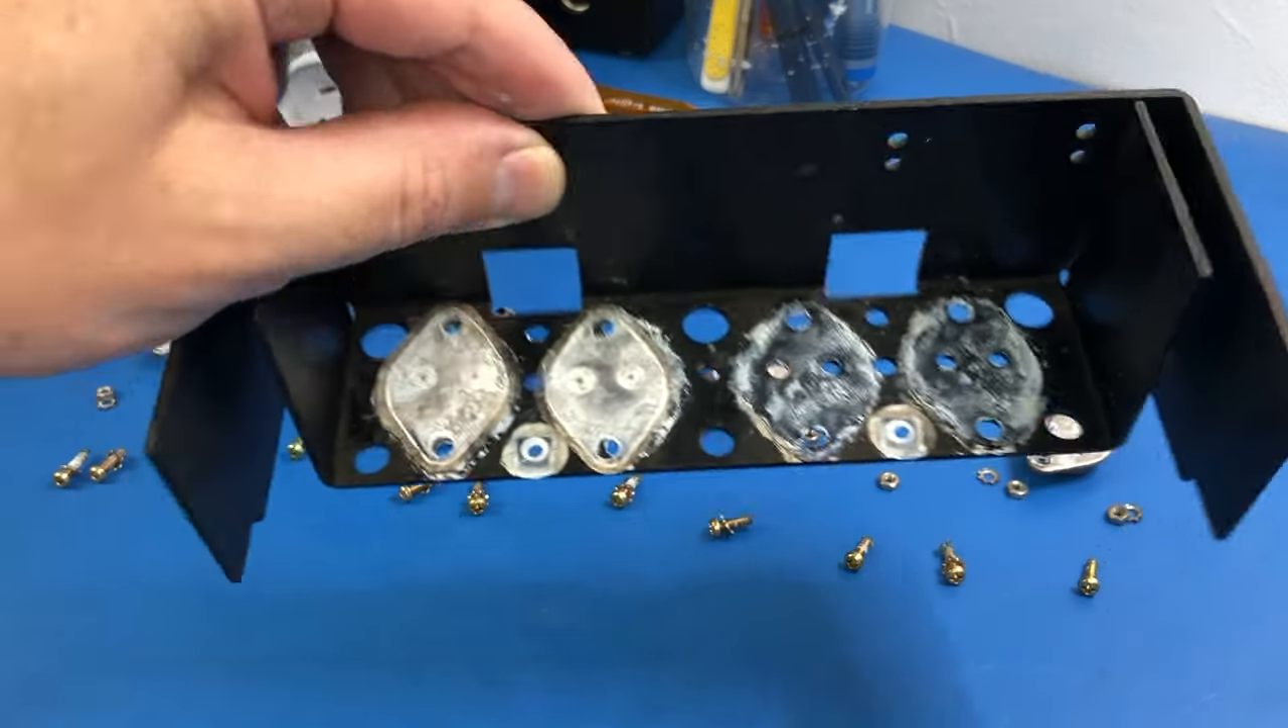Okay, so these devices are out, as is the heat sink.